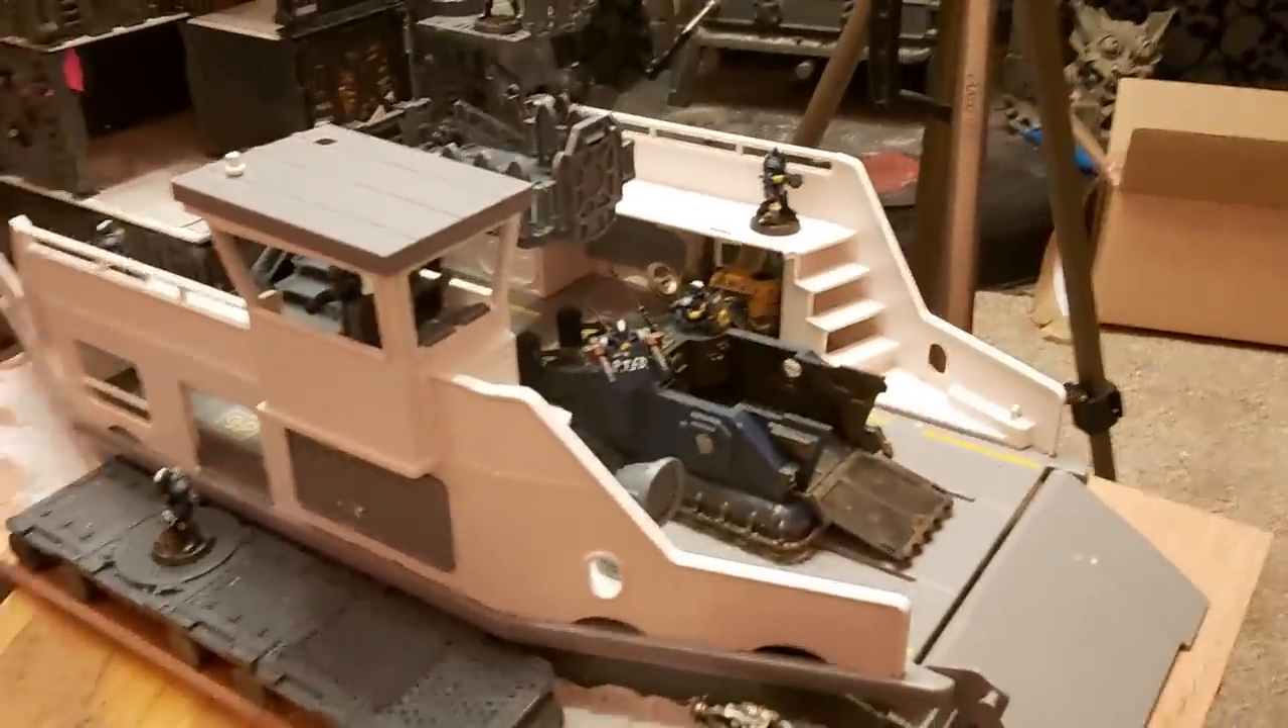There's the stairs in place.